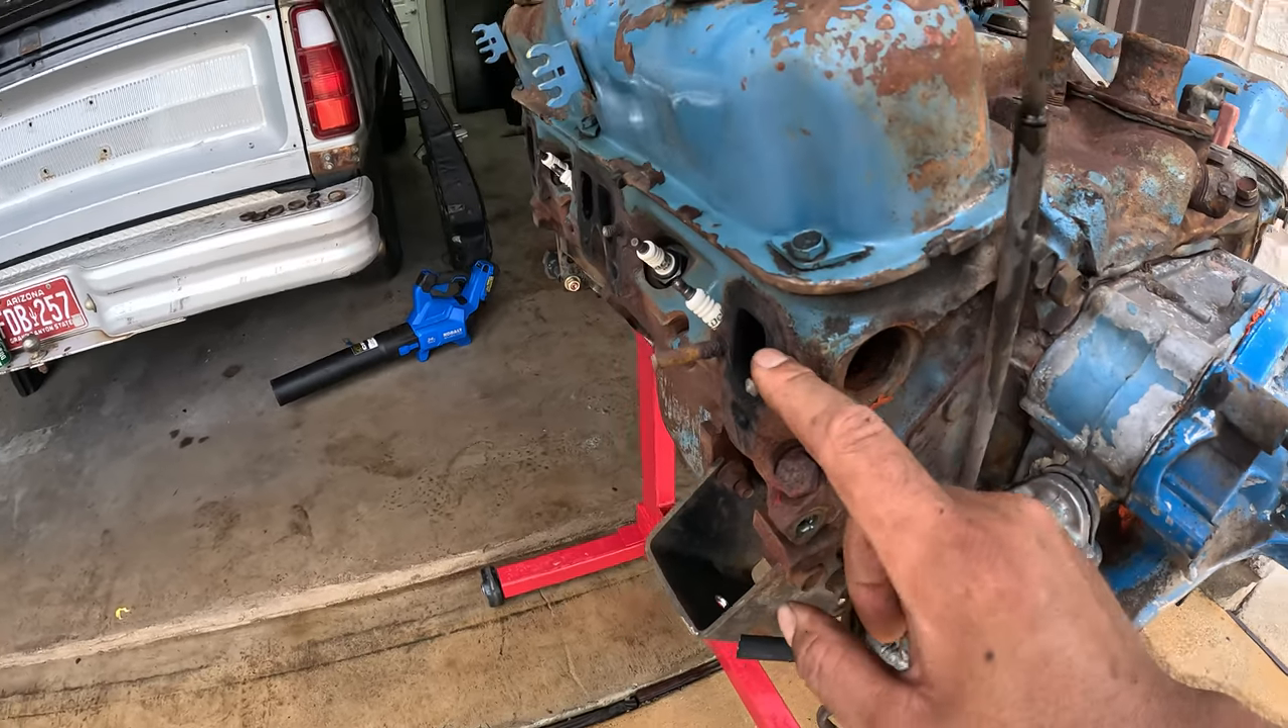Still need to extract these broken studs out of the head.